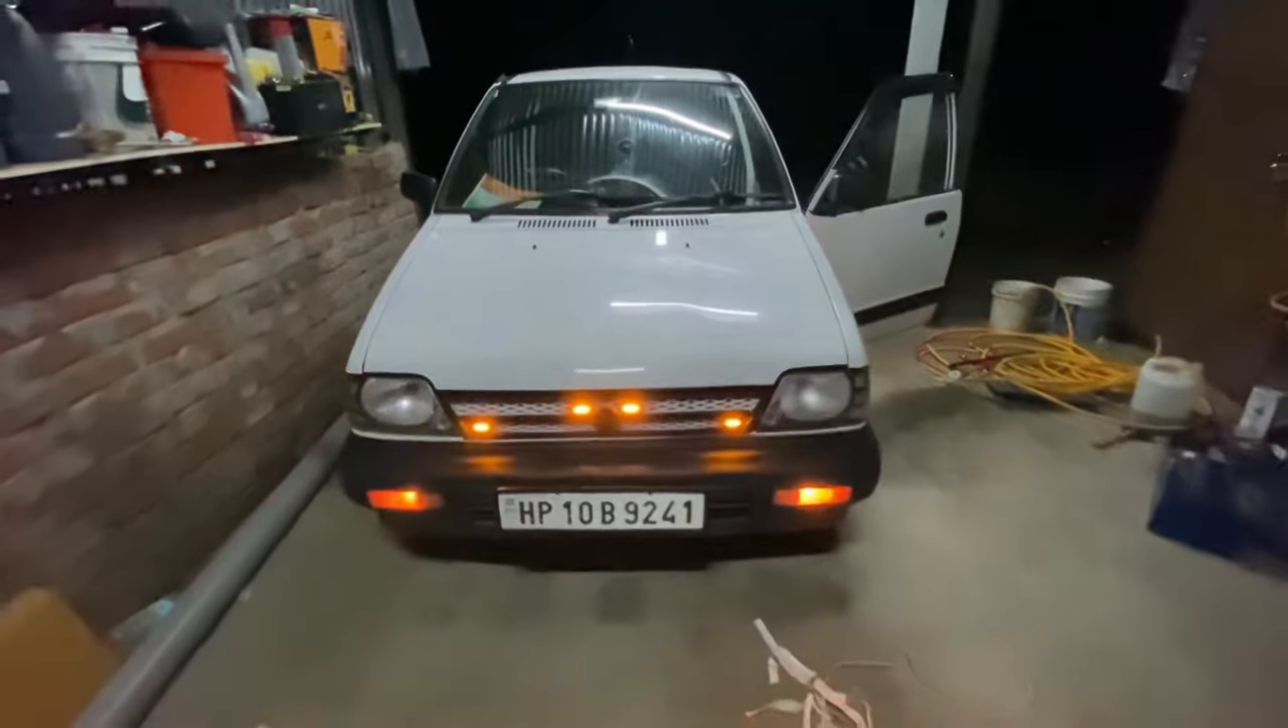तो गाइज लाइट लग चुकी हमारी।